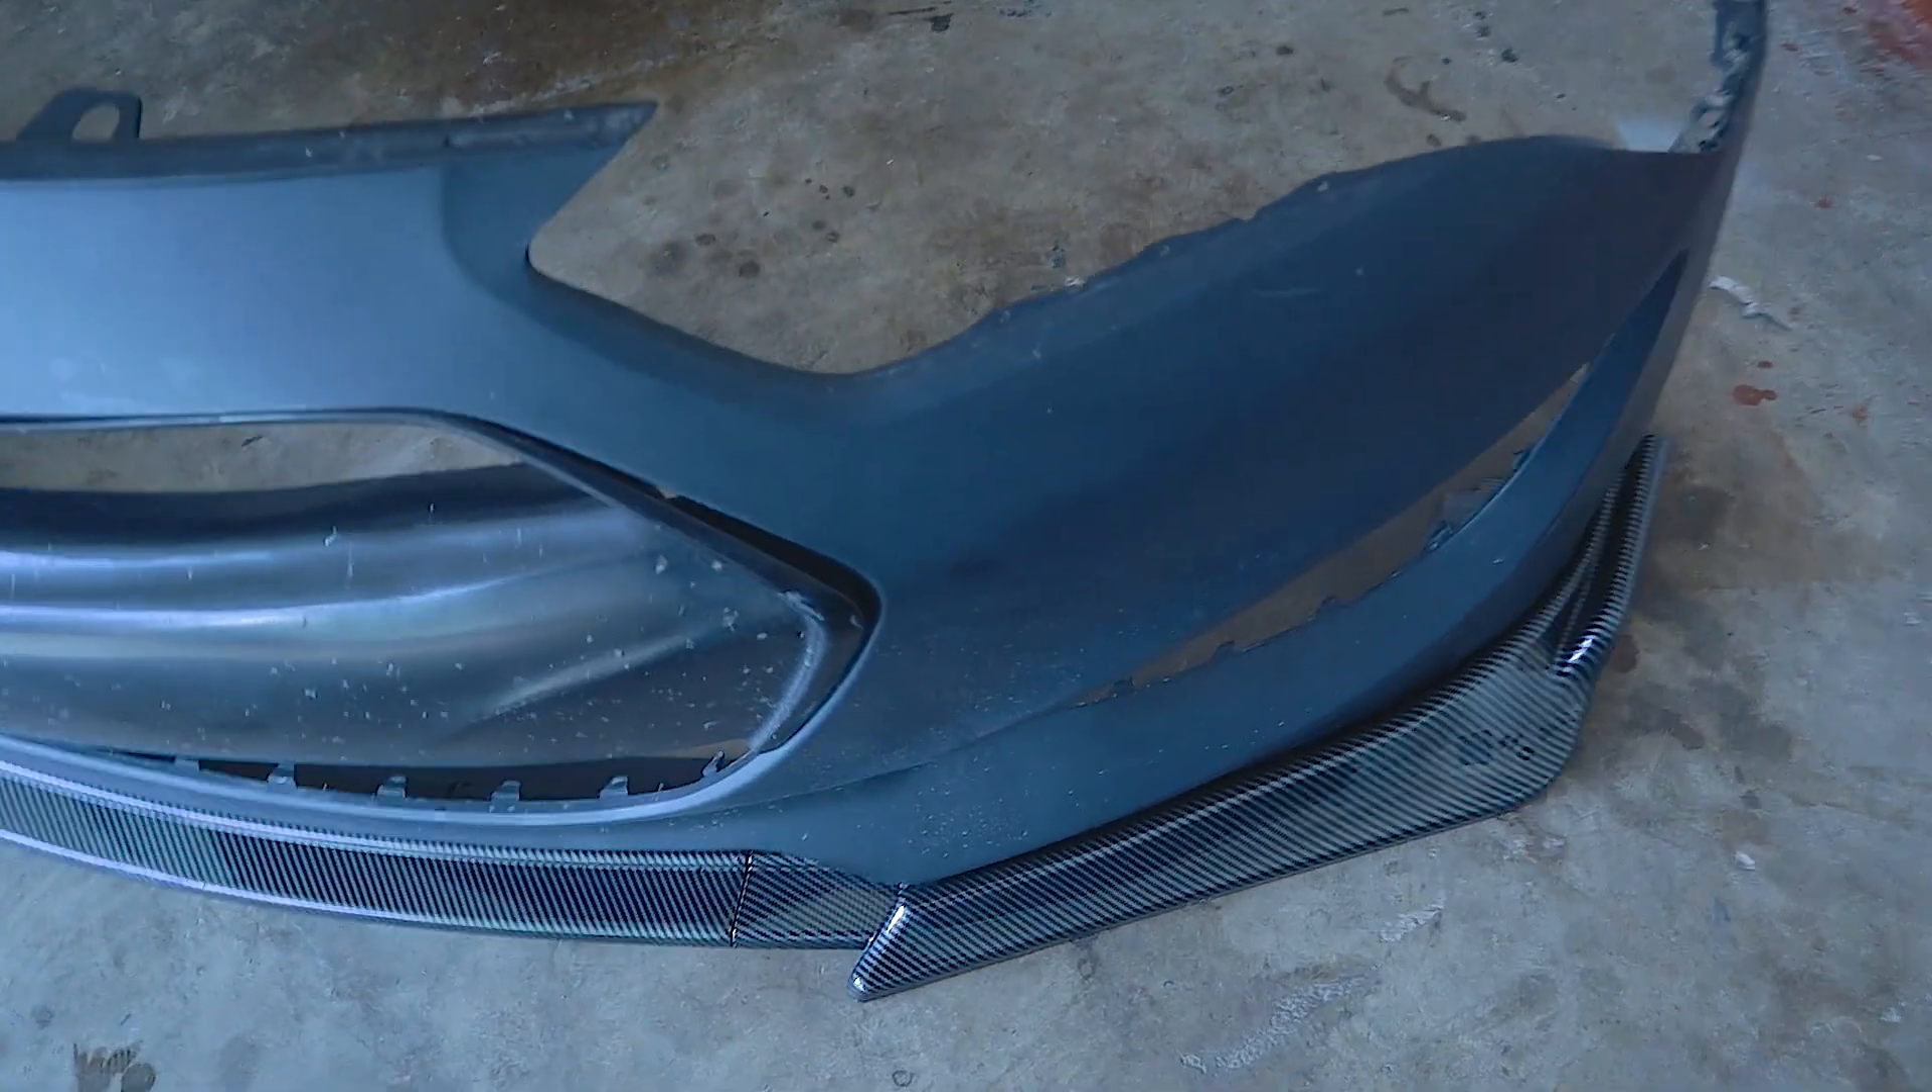The lip is fully on there as you can see.